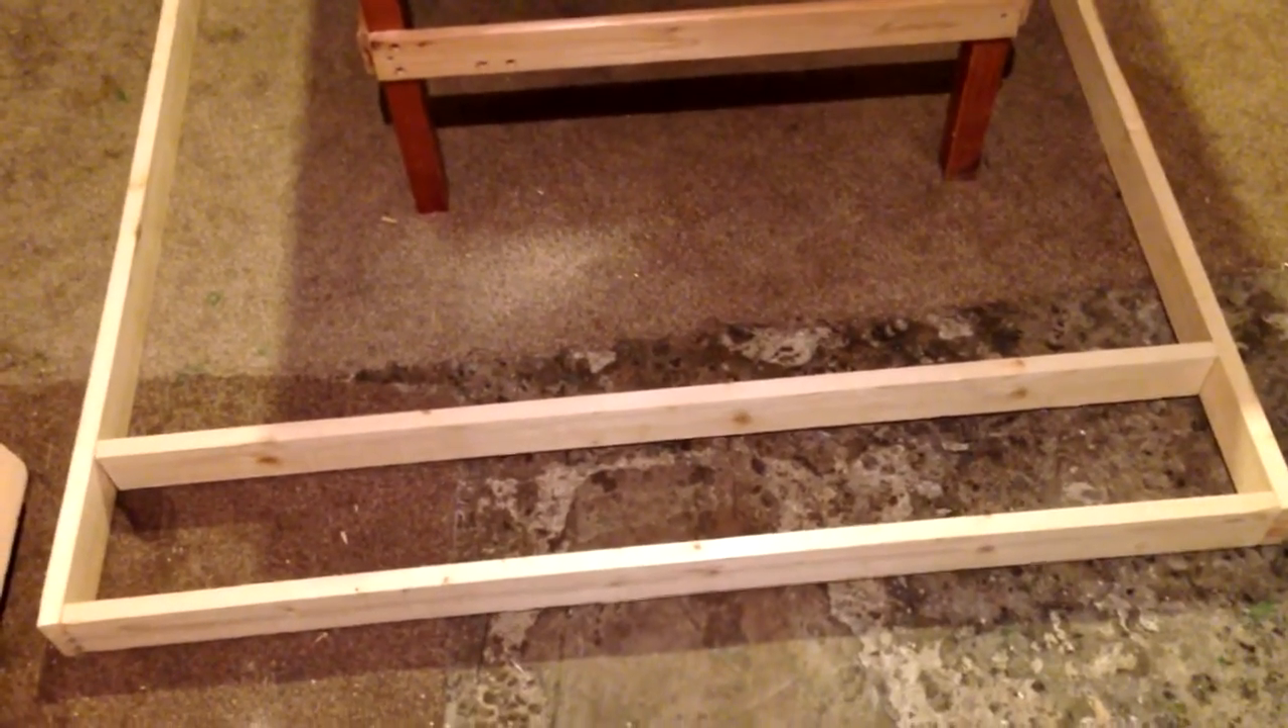Um I've taken the the long sides you can see up here over there and I've taken the long width sections um and I joined them together.